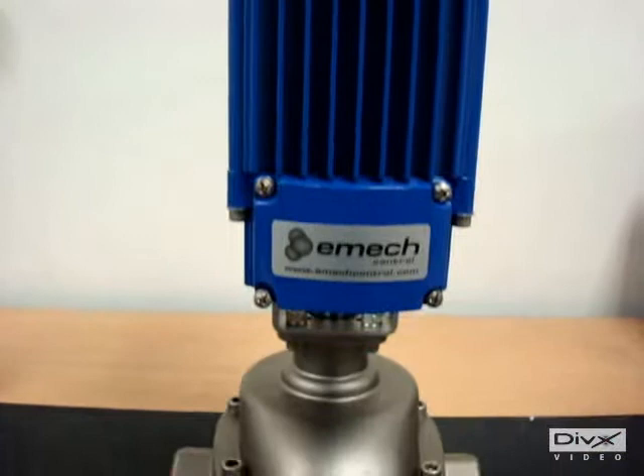This is how the actuator should look like when it's mounted on the valve.